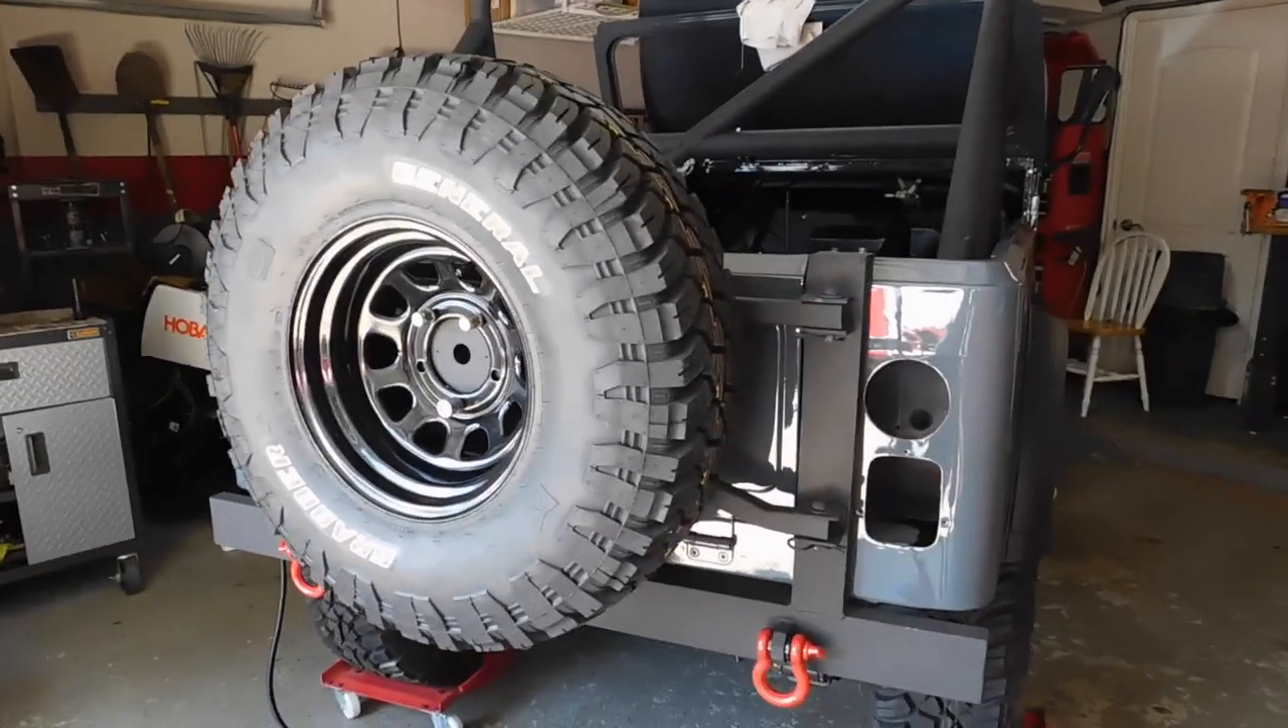All right guys the spare tire's on there.